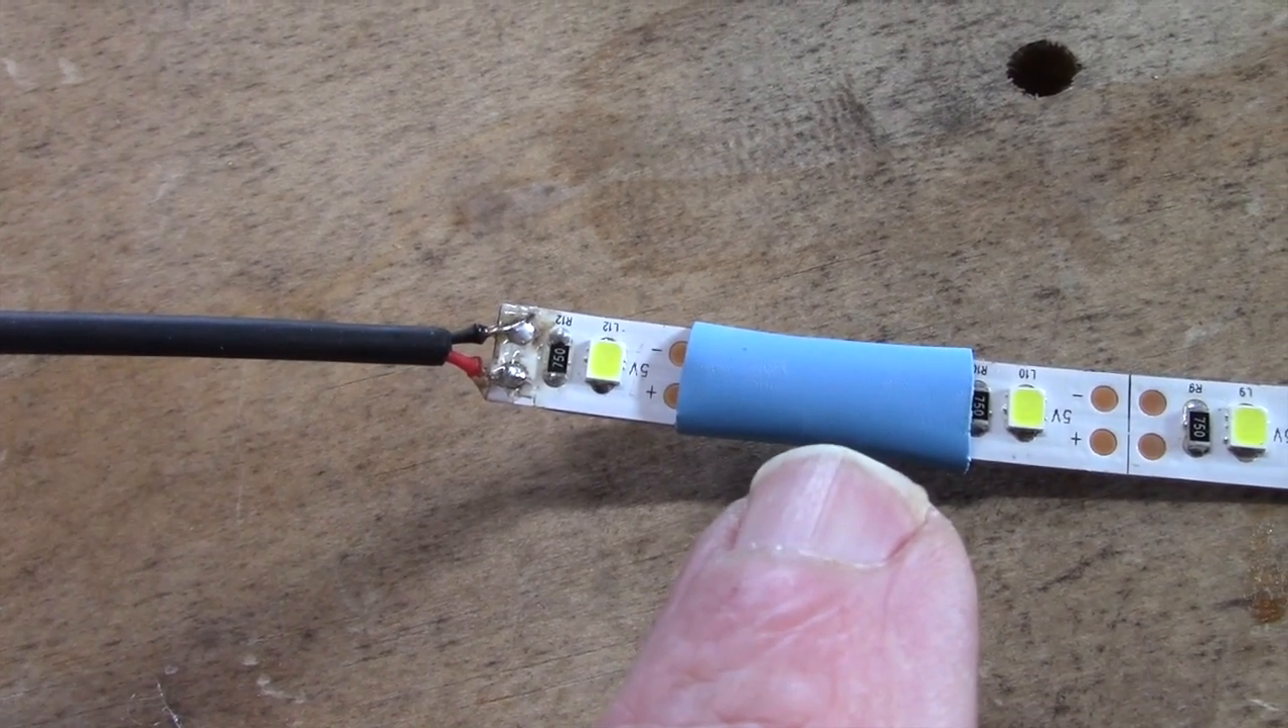Alright, so there we've got our wires stripped and soldered in place.